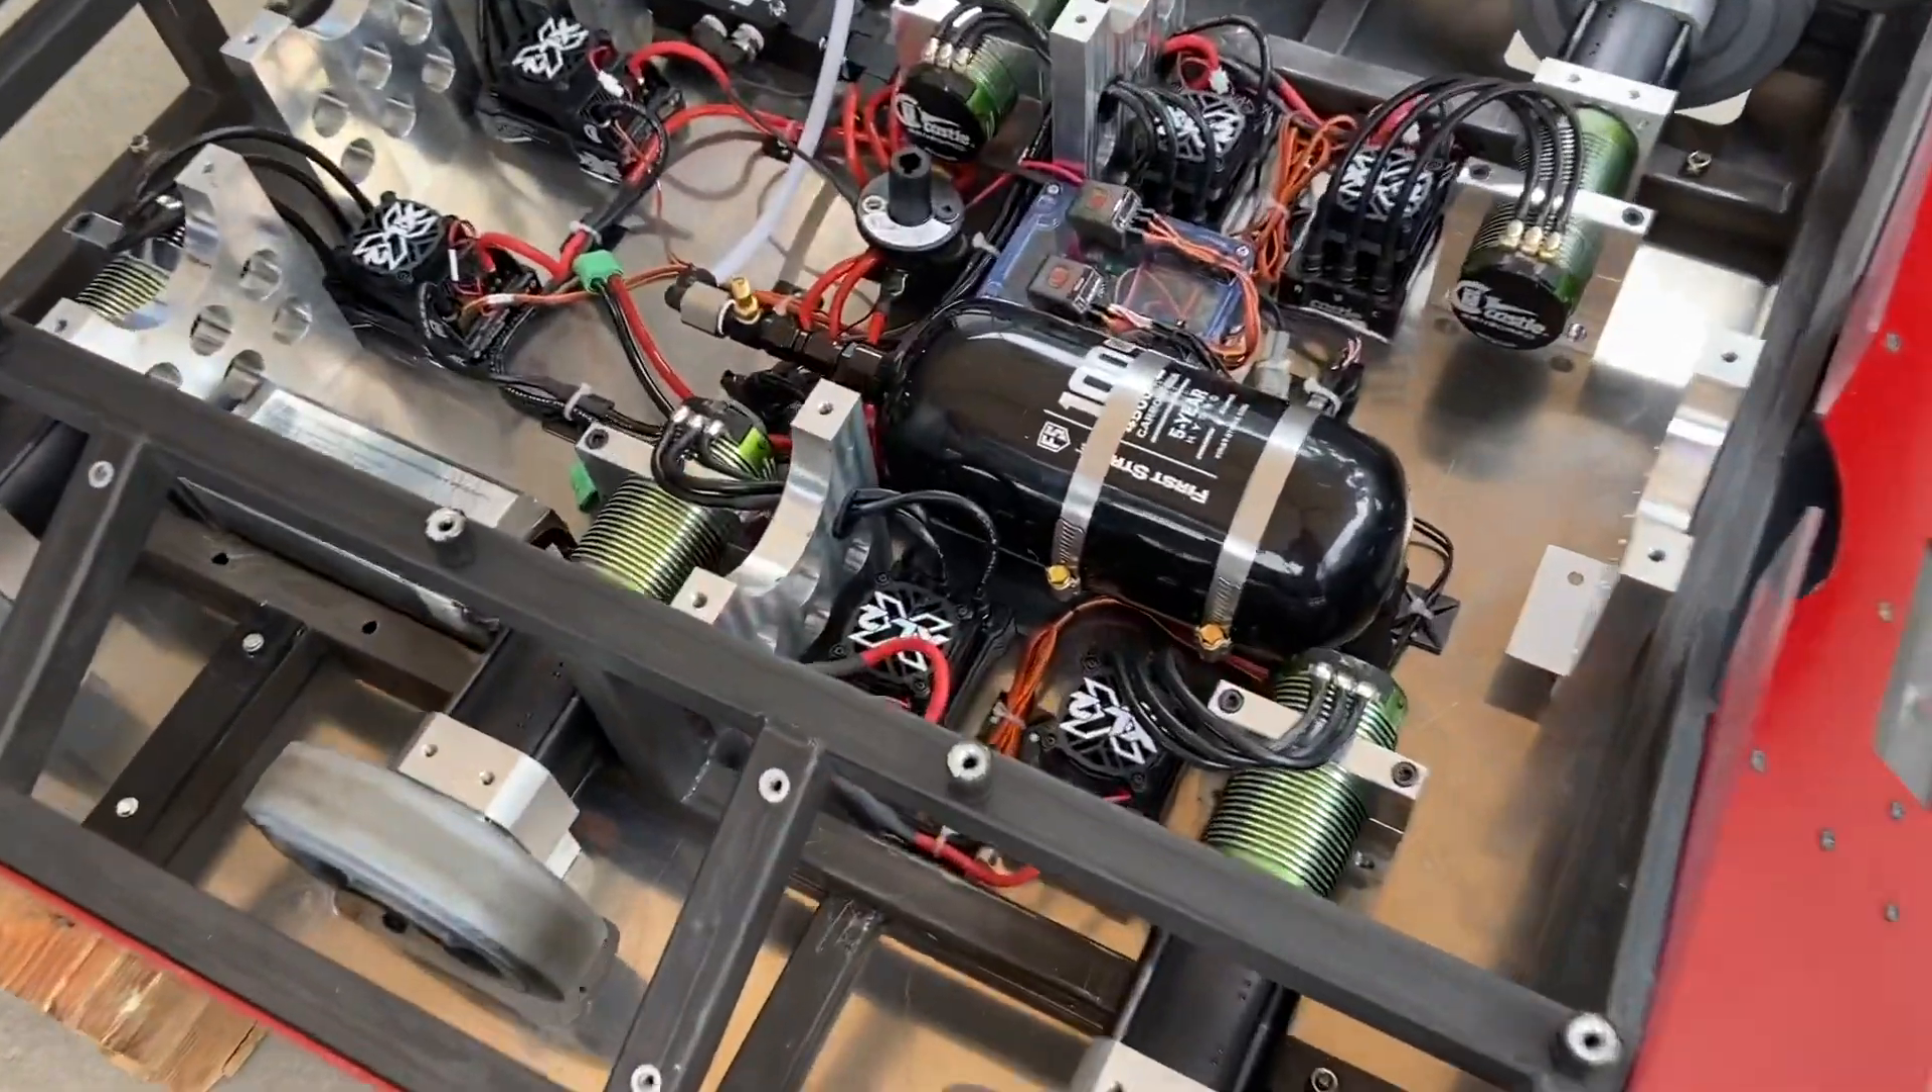We have Double Jeopardy's brushless drivetrain all installed and ready to test.